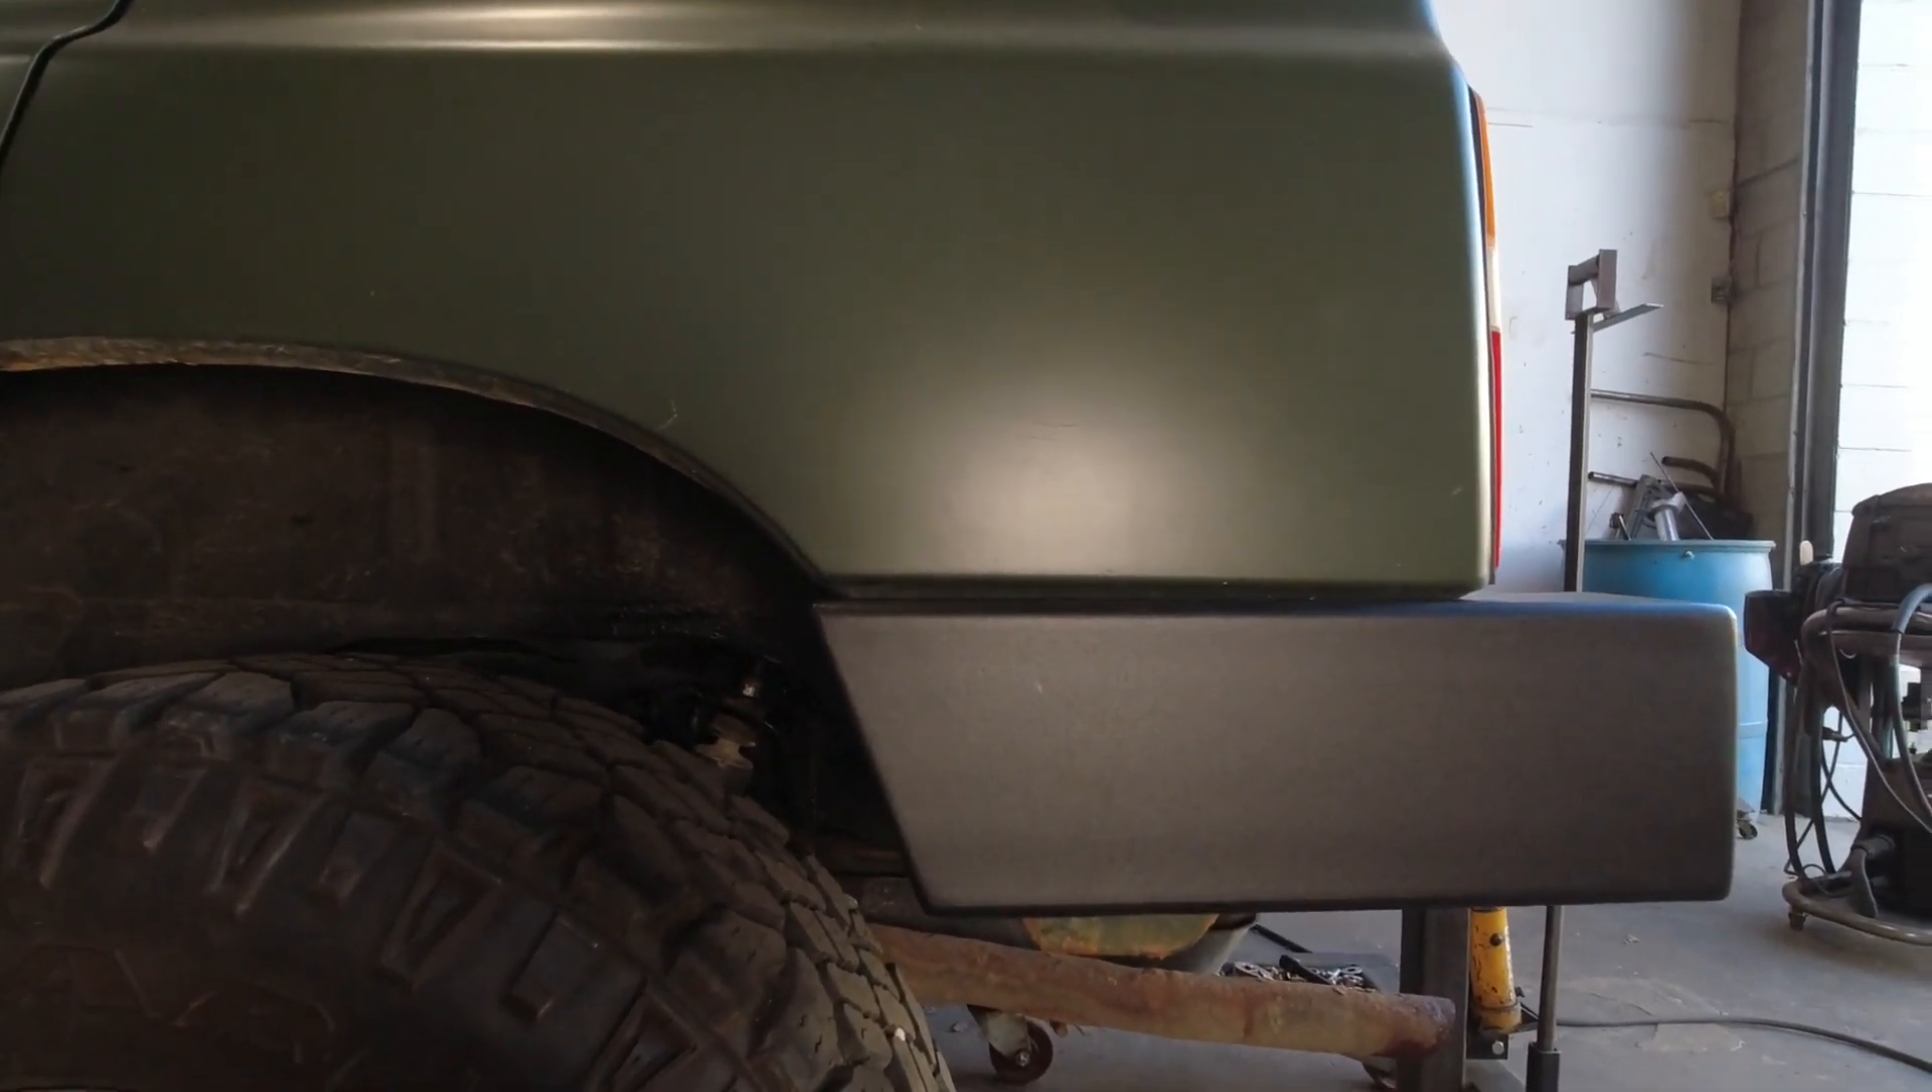In my case as you can see the bumper lines up quite nicely i would say that it's maybe a tiny bit low at the front.